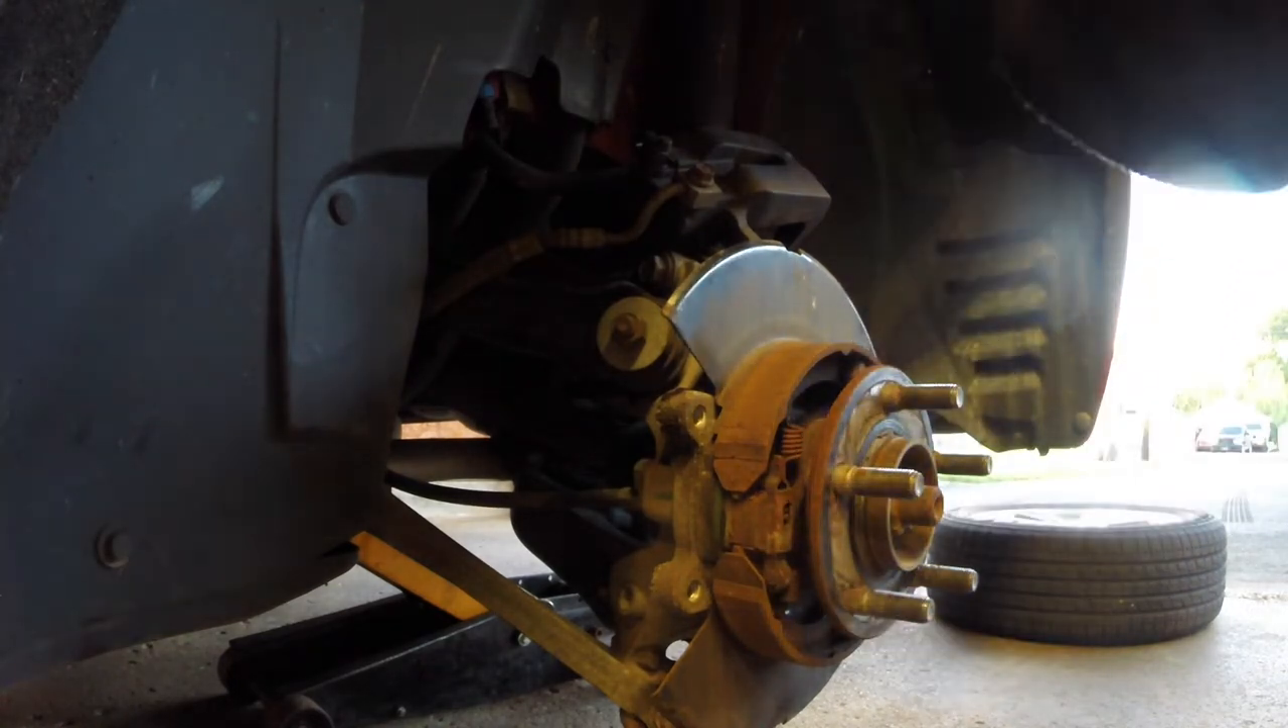Now i just need to get the rotor cleaned up and get it on here to get this driver's side taken care of.